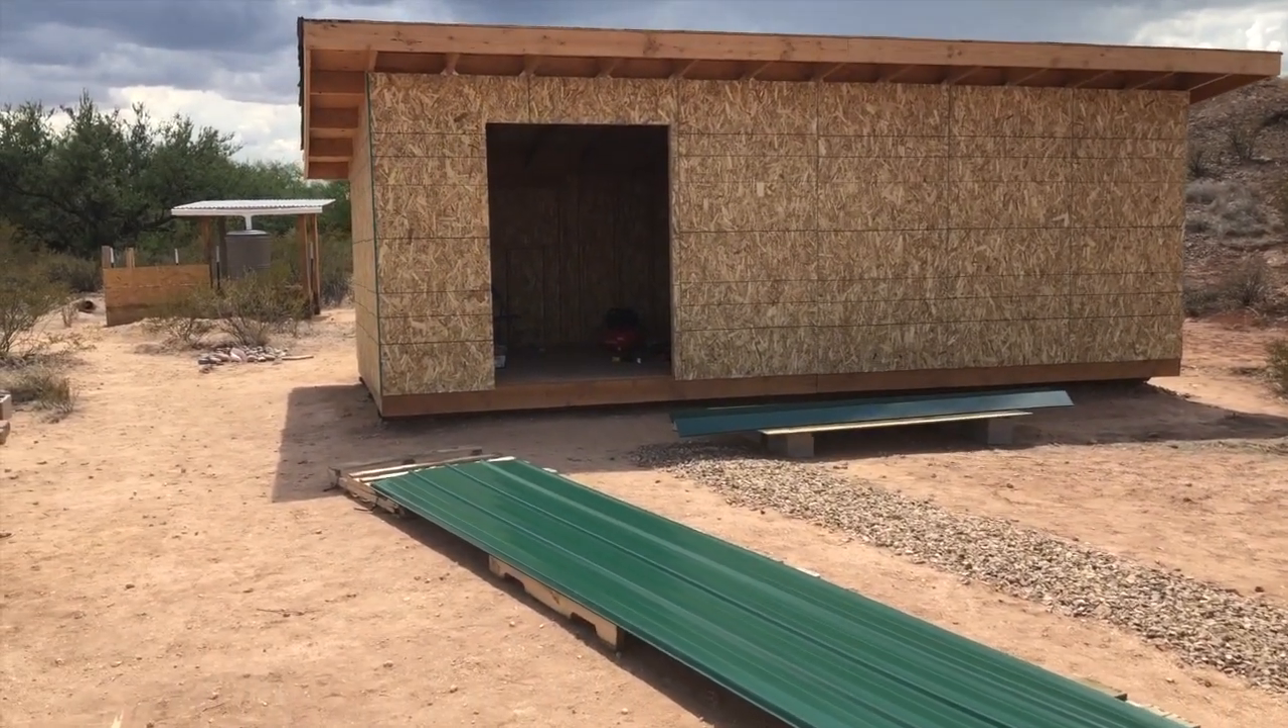So here's the wall sheathing just about done. I just need to cut out the windows. I've got the door cut out there, but none of the windows.